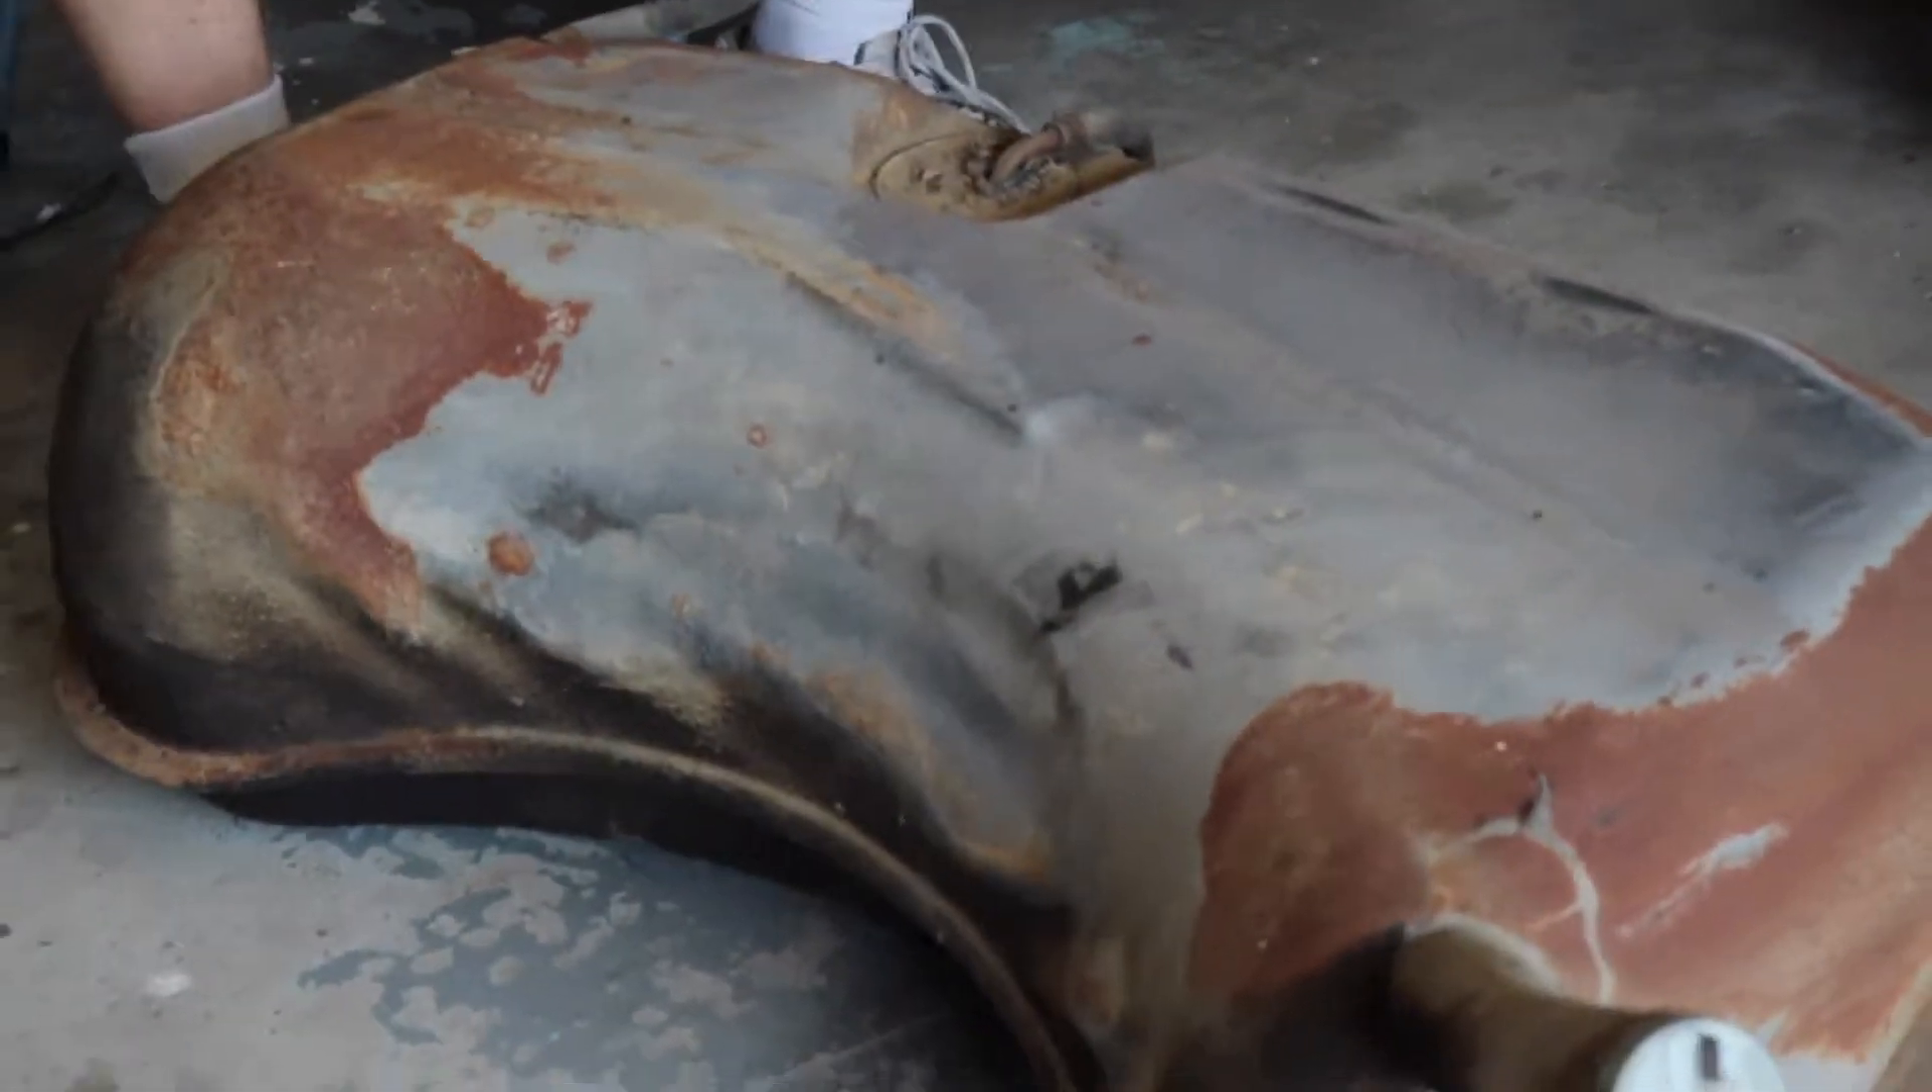We got the gas tank out.